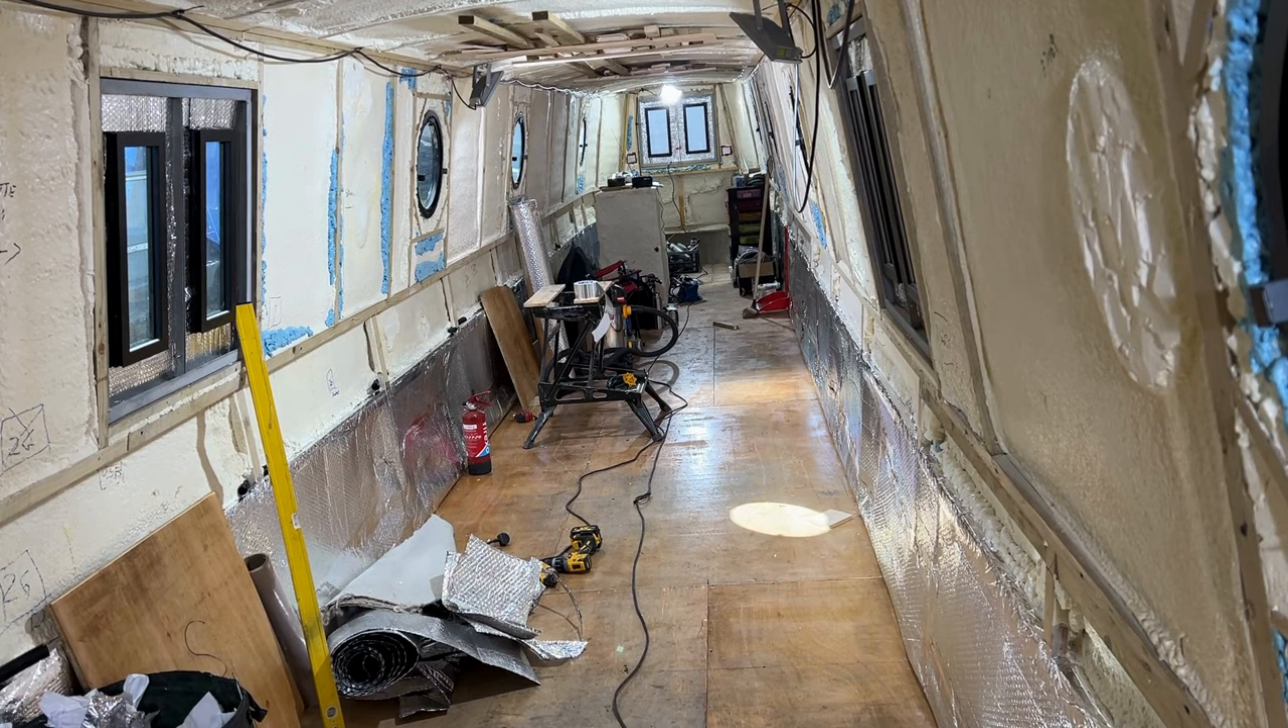That's all the foil on.